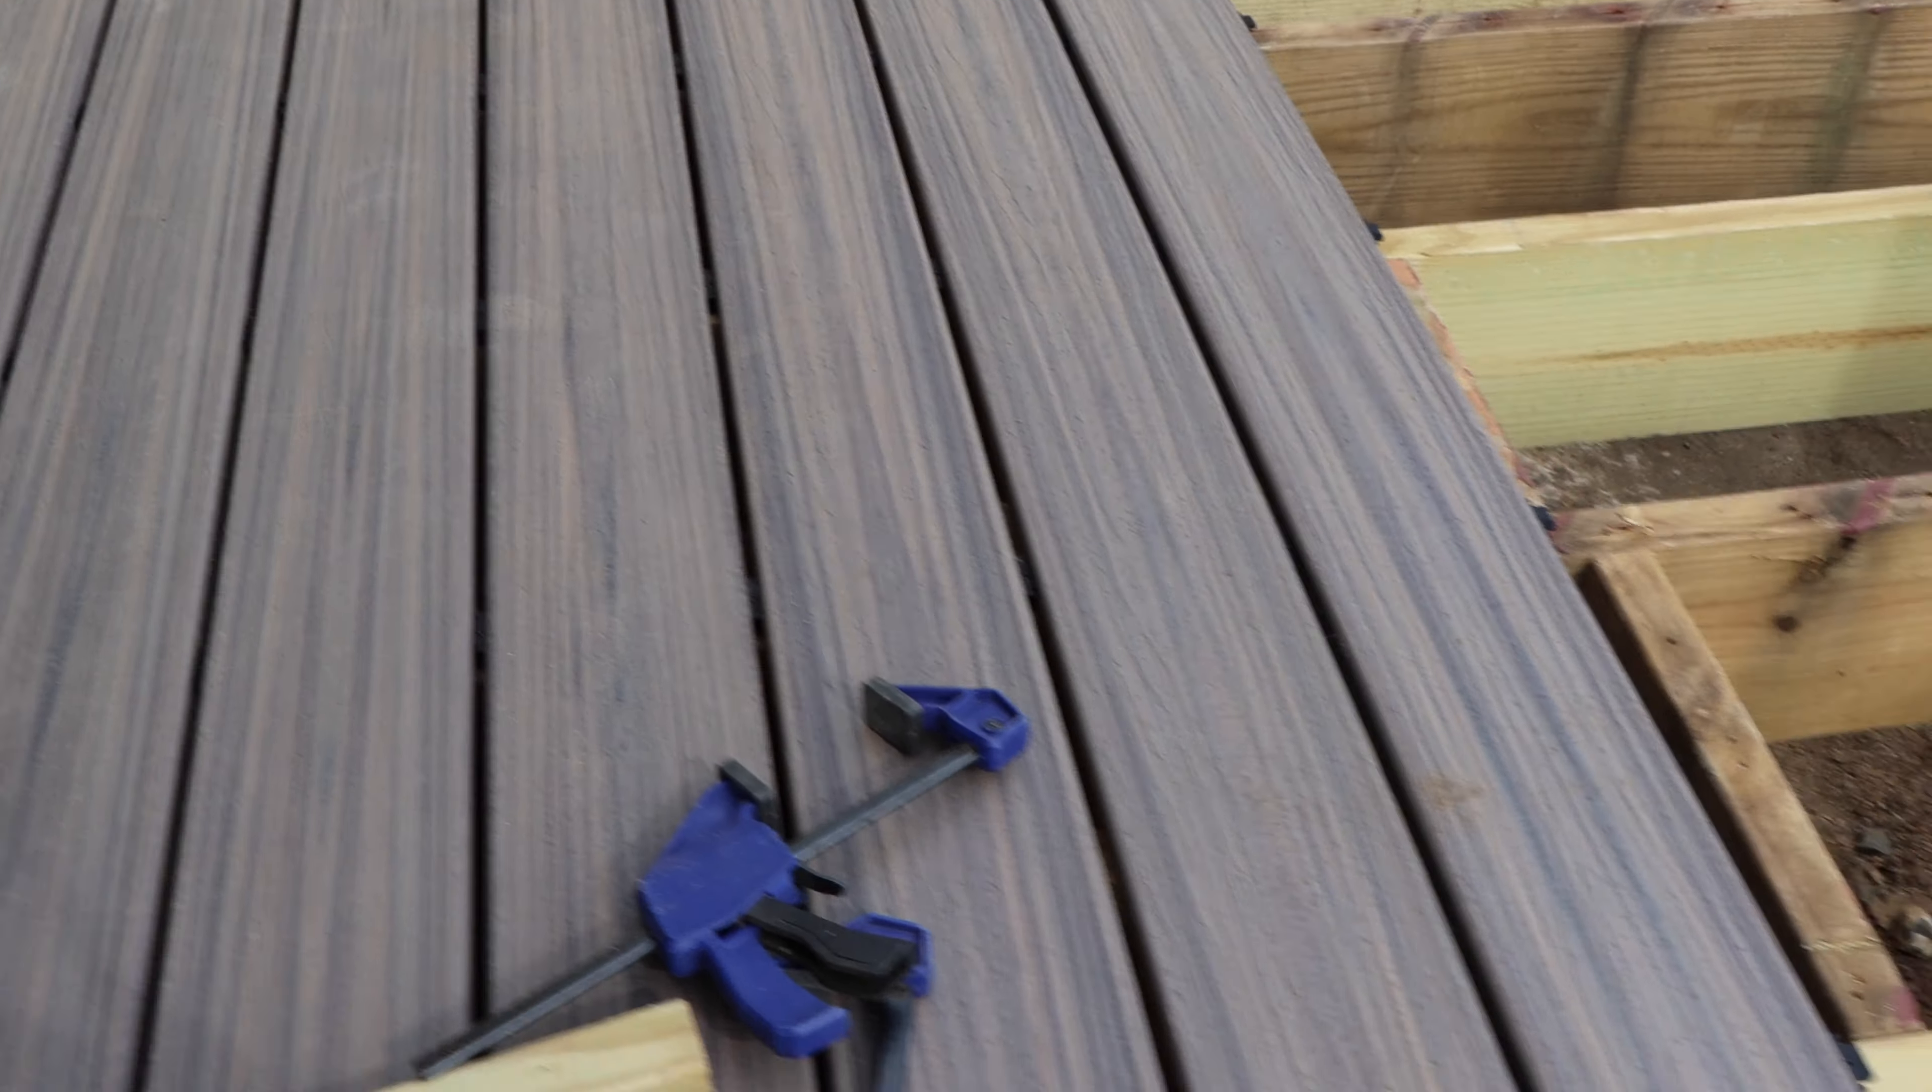Okay so now we have a few of the boards down.